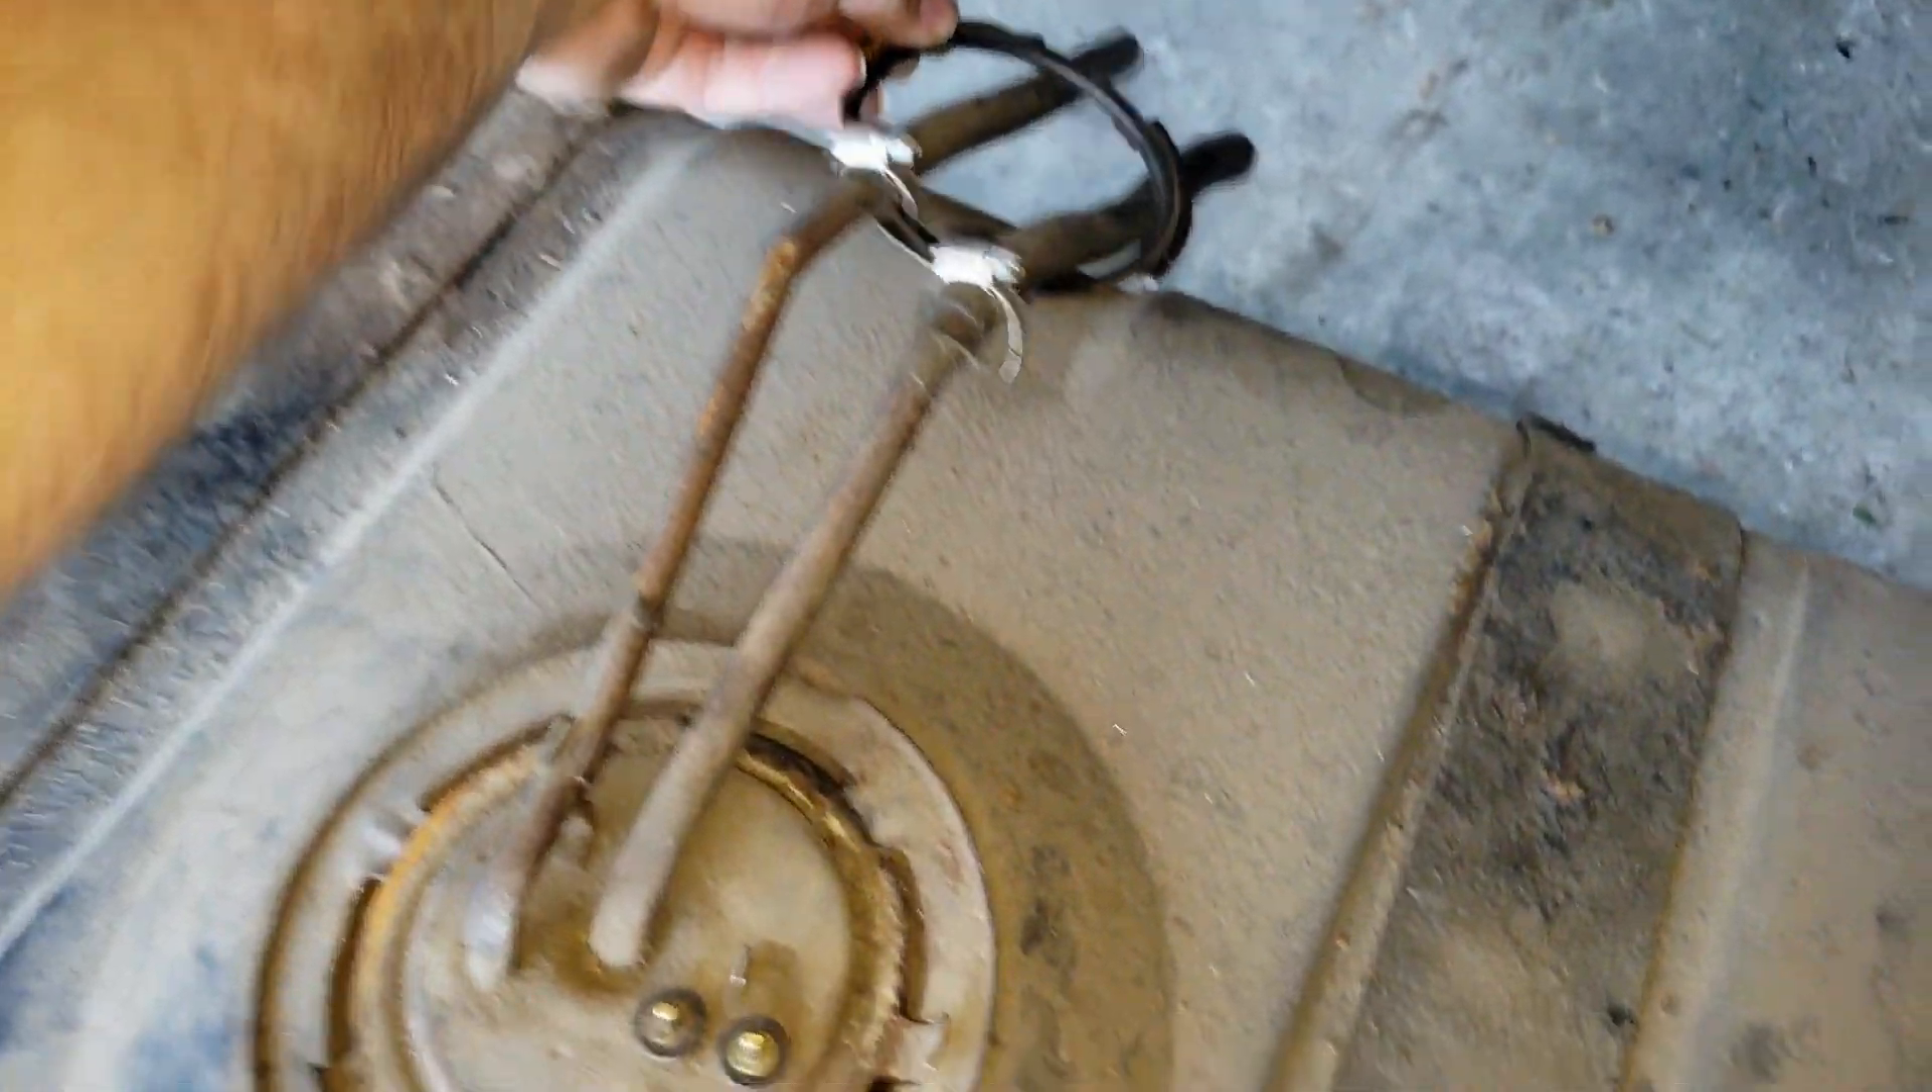Oh, cam ring is now off.